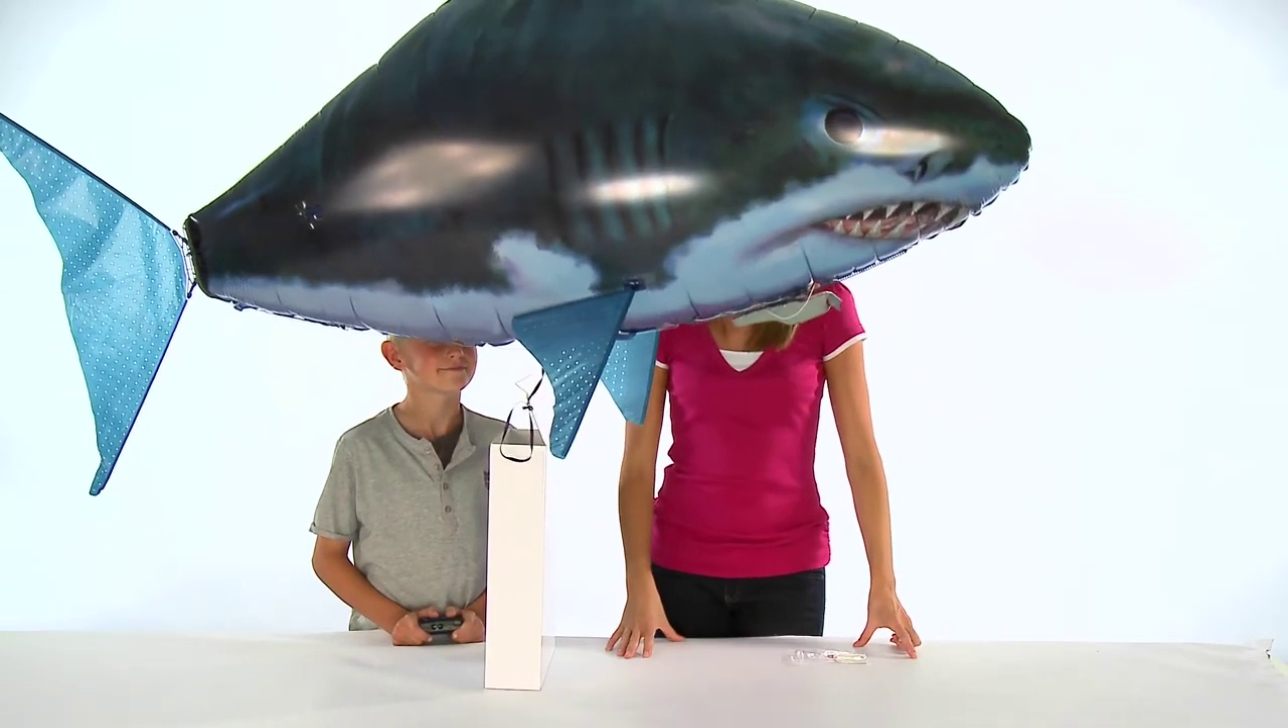Your Airswimmer is now fully assembled.